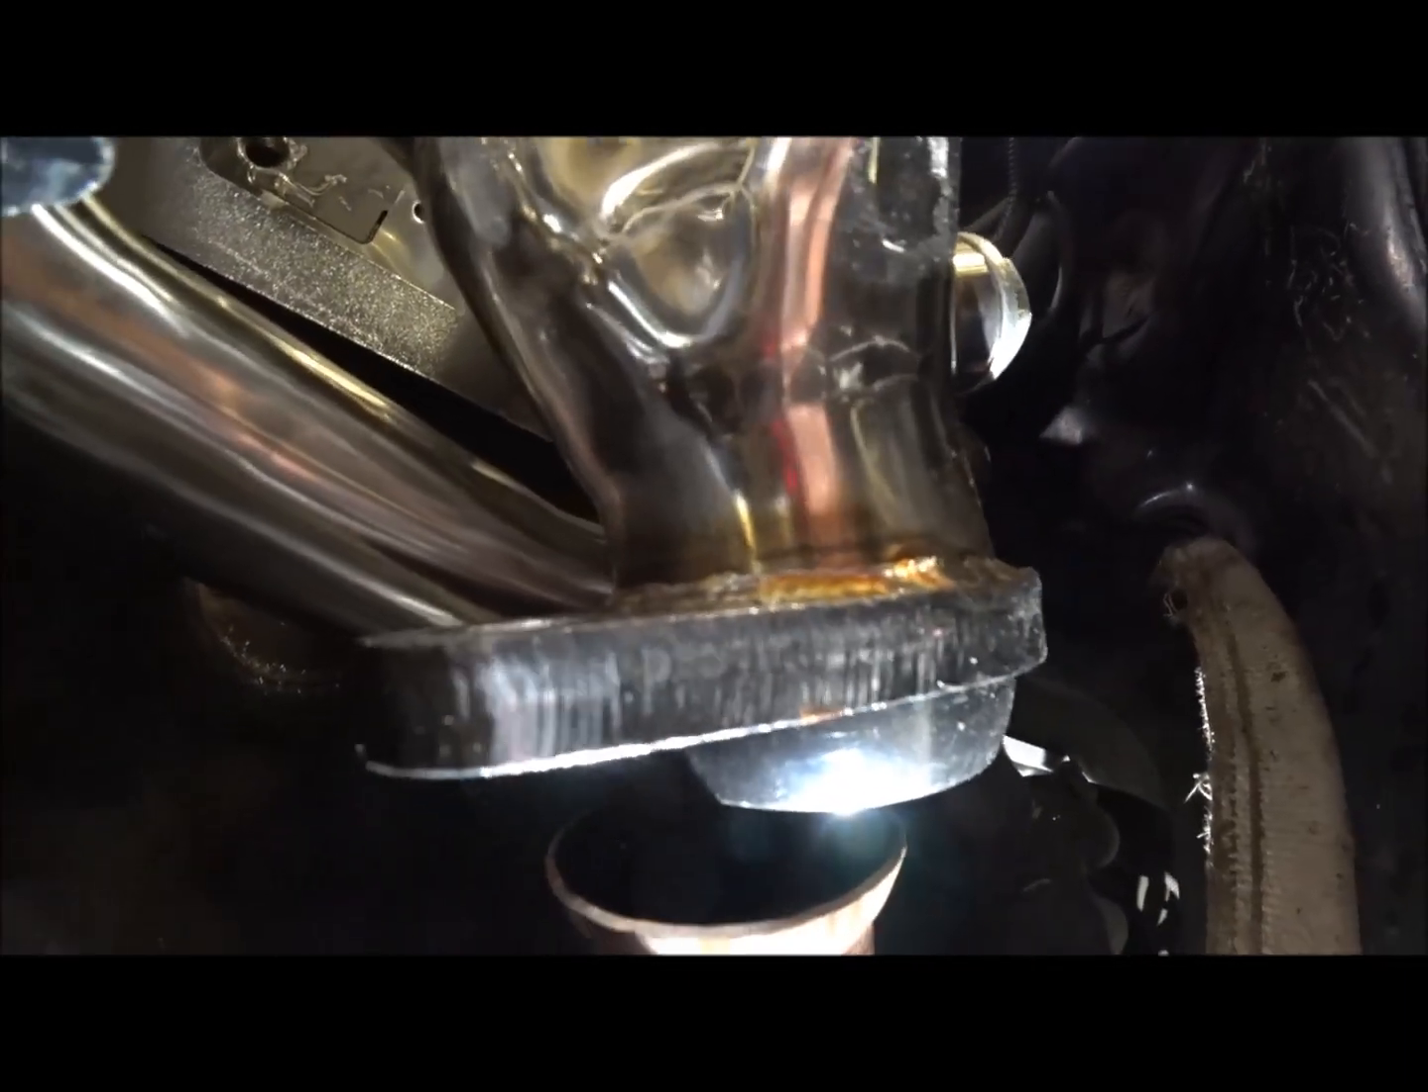You can see right here the misalignment on the down tube.